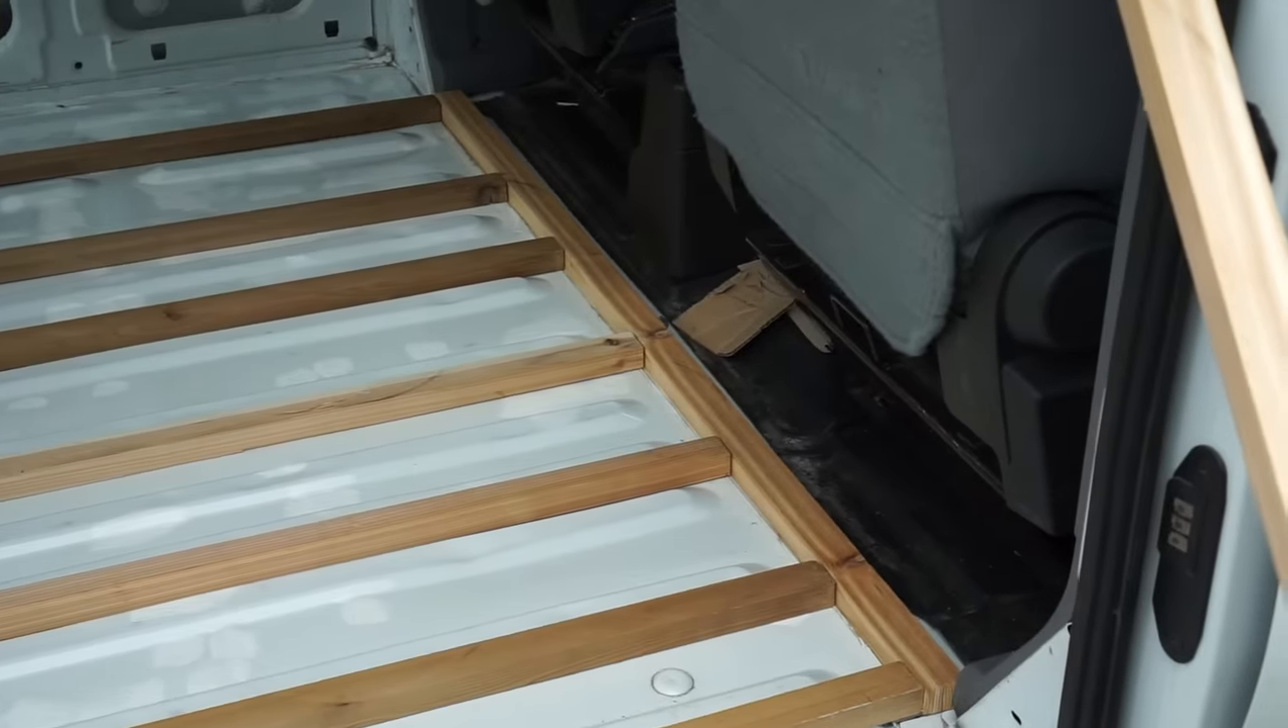Before putting the plywood down, we created a frame on the floor using cedar strips and we glued them down using PL Premium Construction Adhesive.